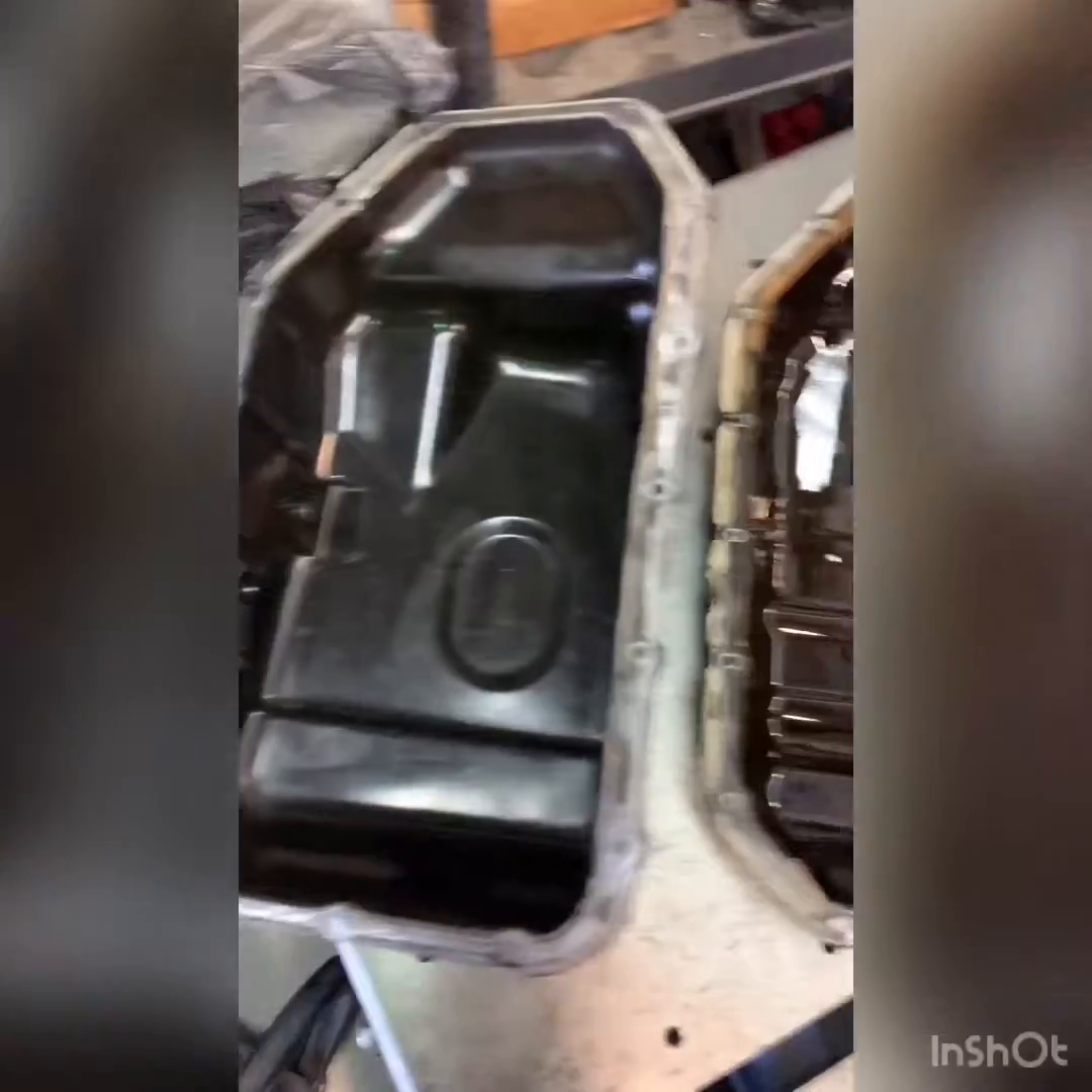Here's the old oil pan off.